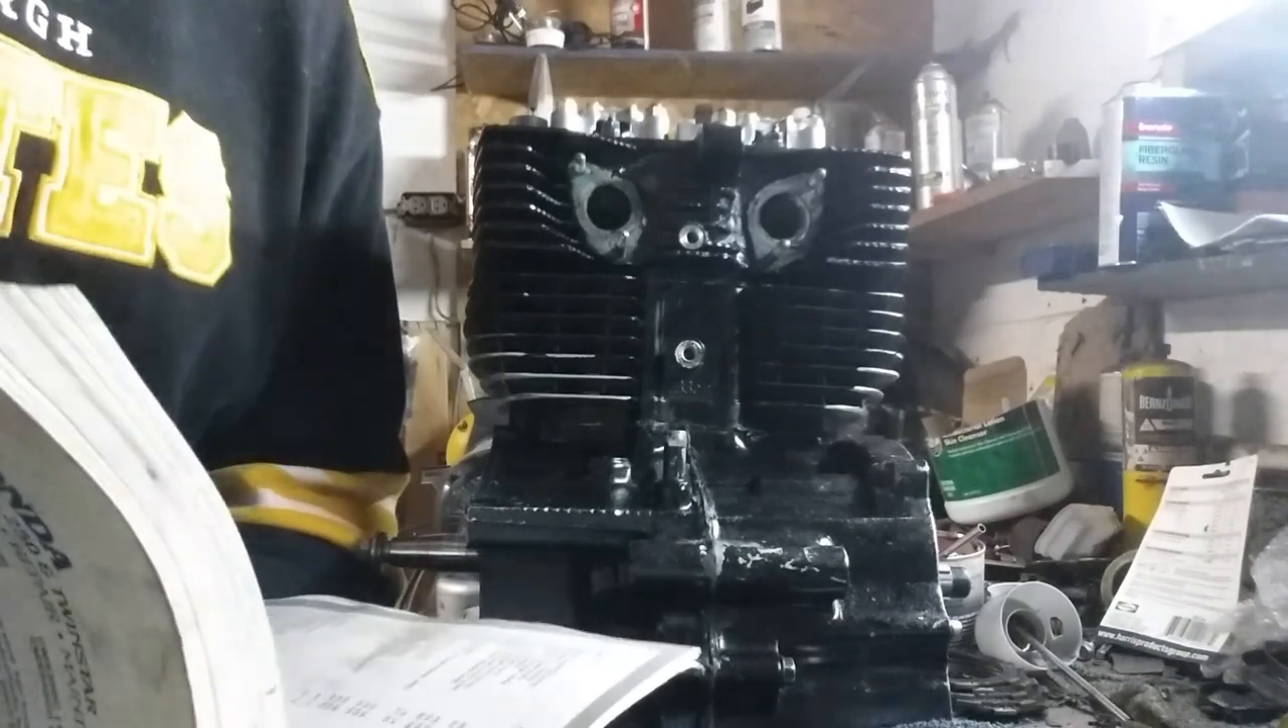The engine we don't have the engine mounted yet.